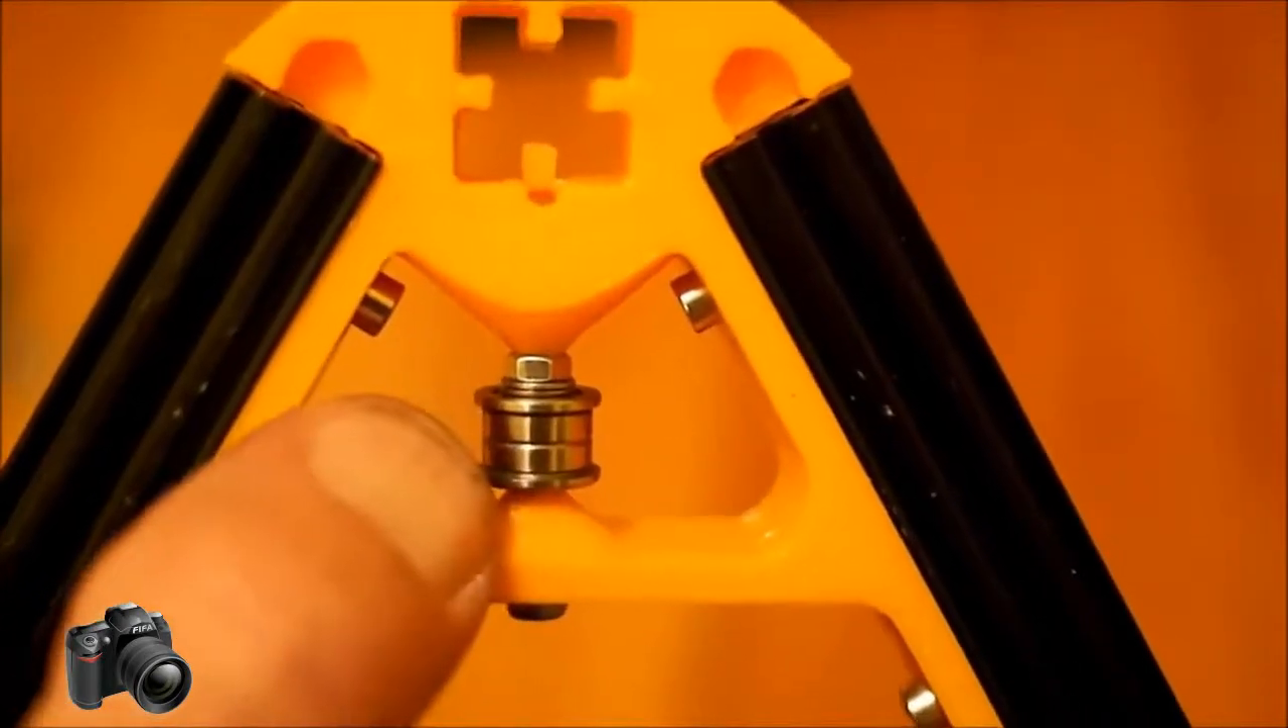Here you can see our completed assembly for the pulley on the top of the frame.